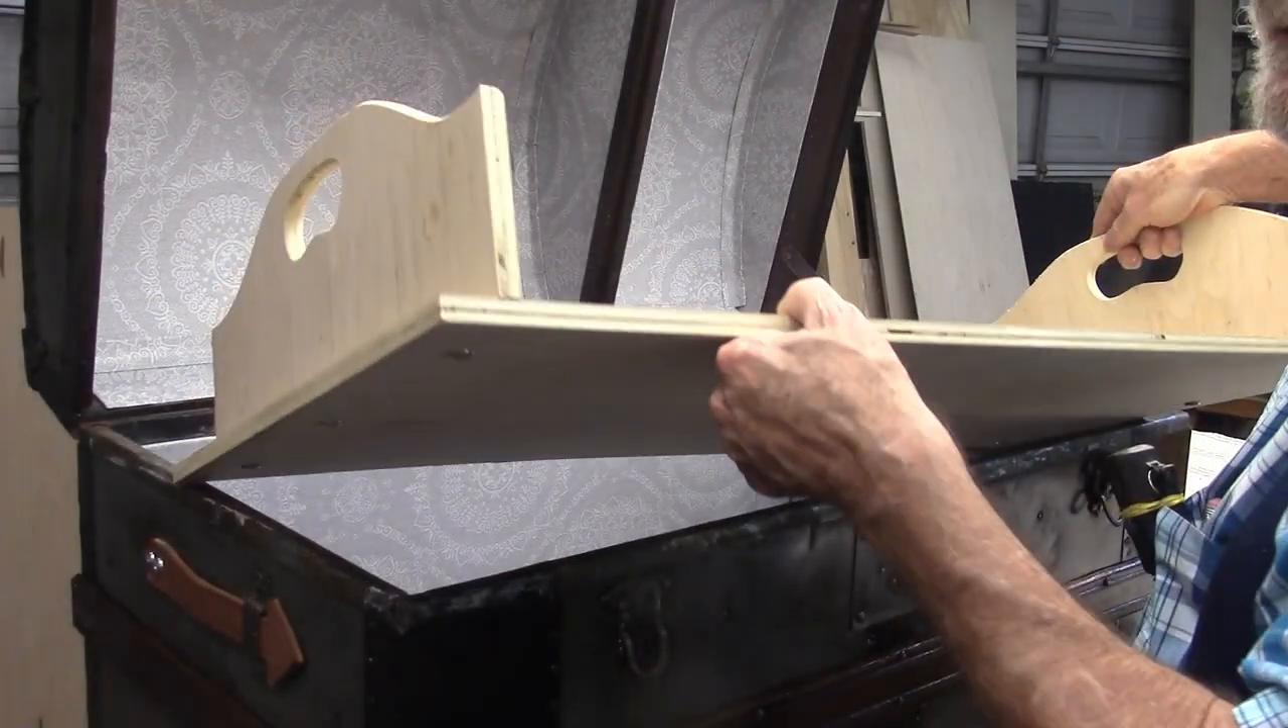Well, here's a framework for the tray. I'm still going to put sides on it, but the interesting part about it is the bottom.